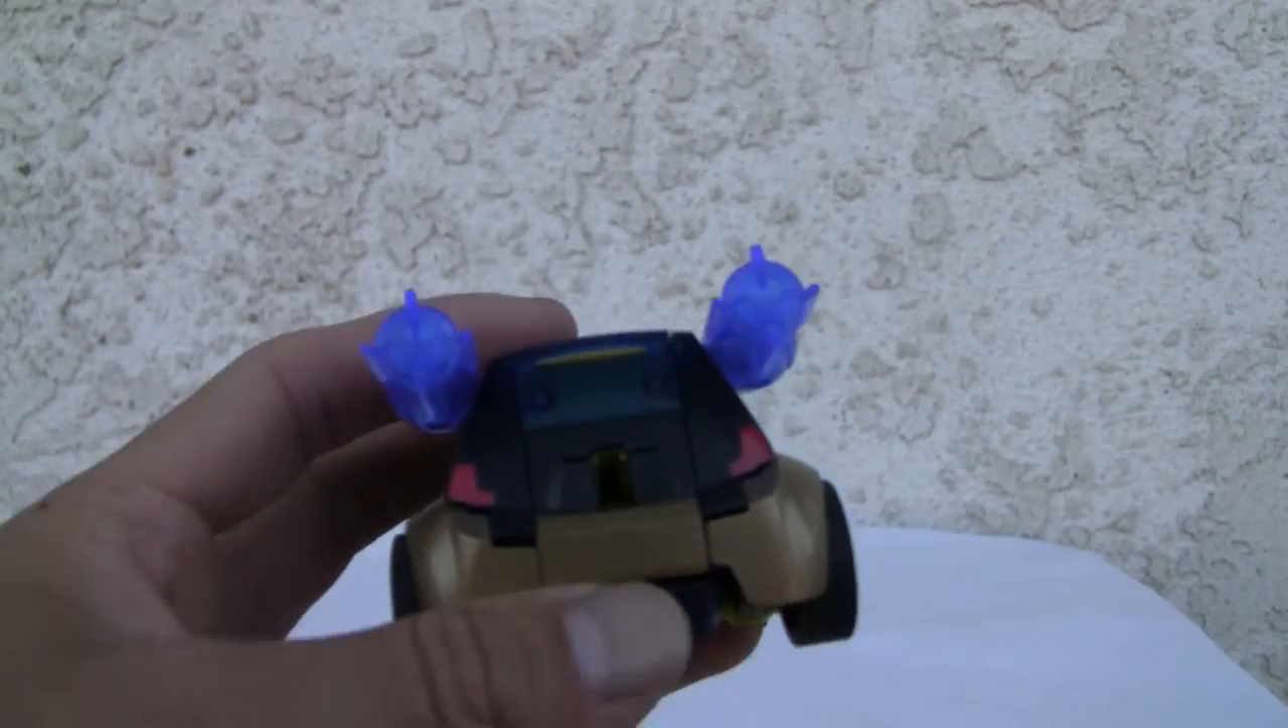It has a little gap over here where the license plate should be, but it's really for transformation, so it's not that bad.